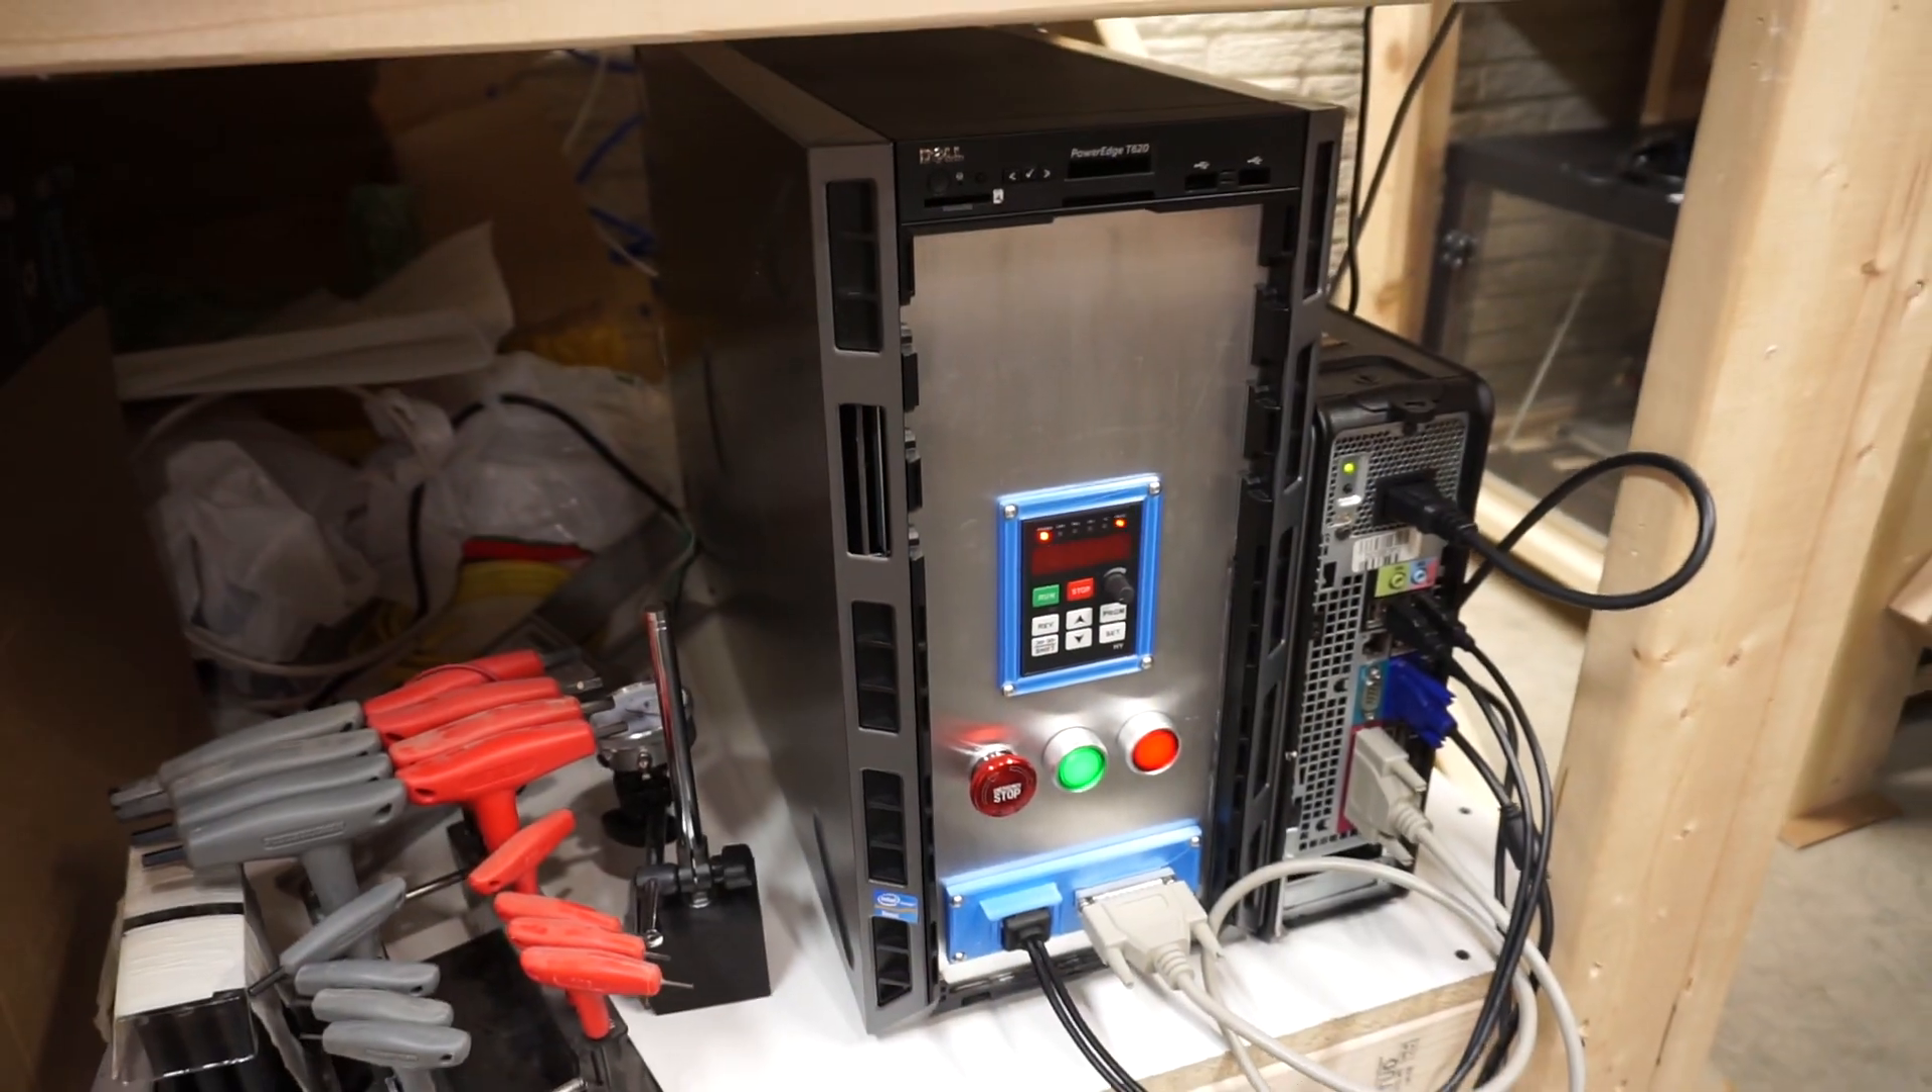So but I got the uh control panel mounted down below here.